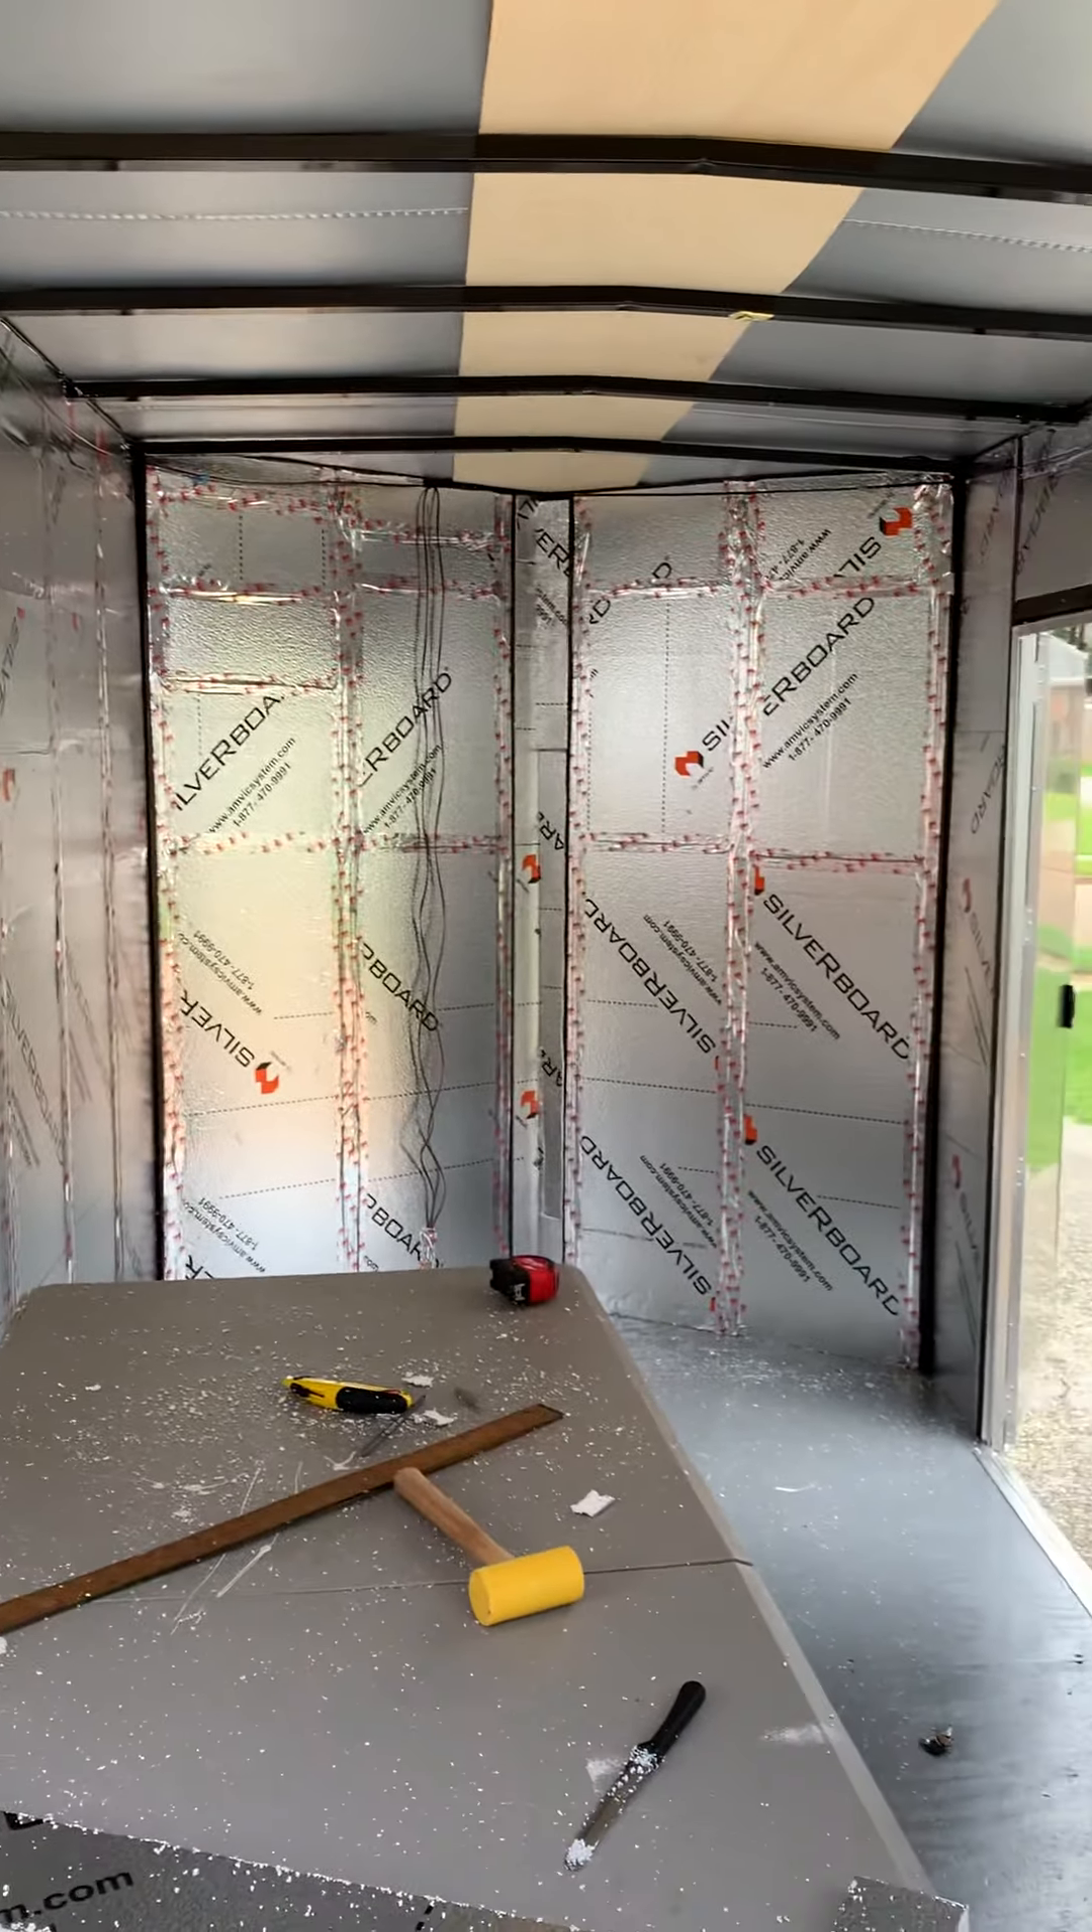We've got almost all of our insulation done on our walls.